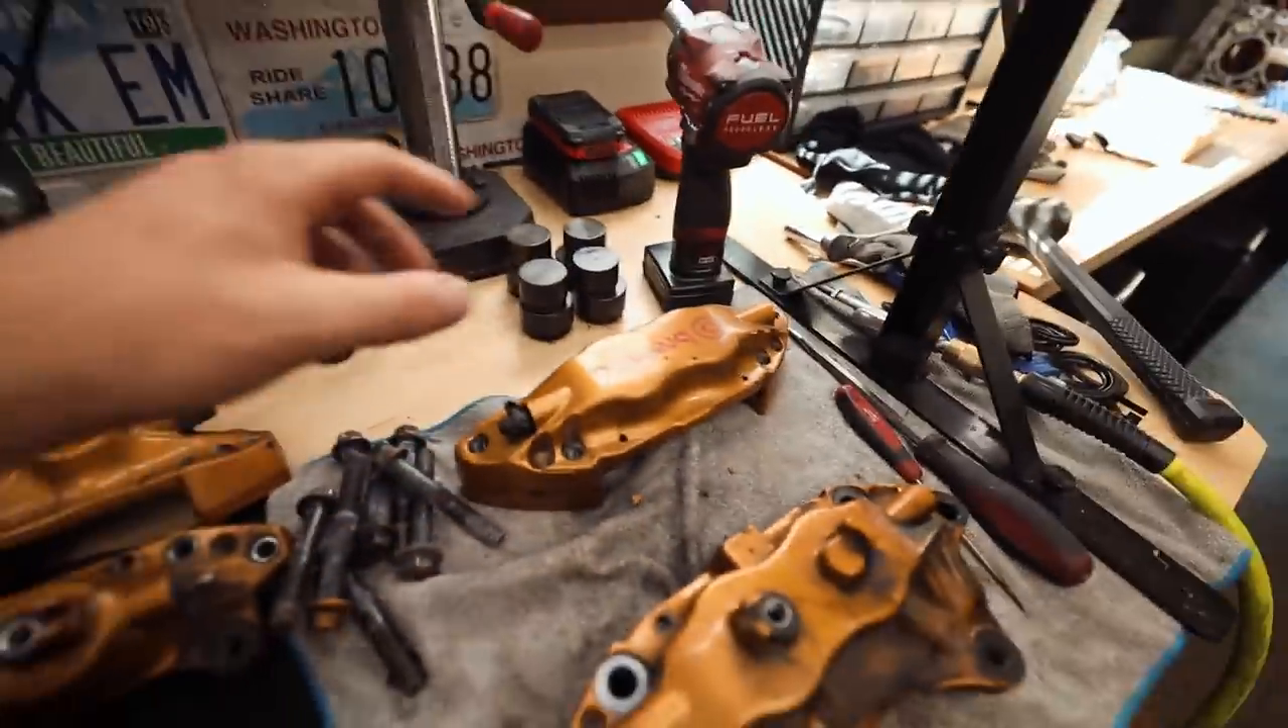So So i've got all the calipers disassembled at this point i've got all the pistons out.